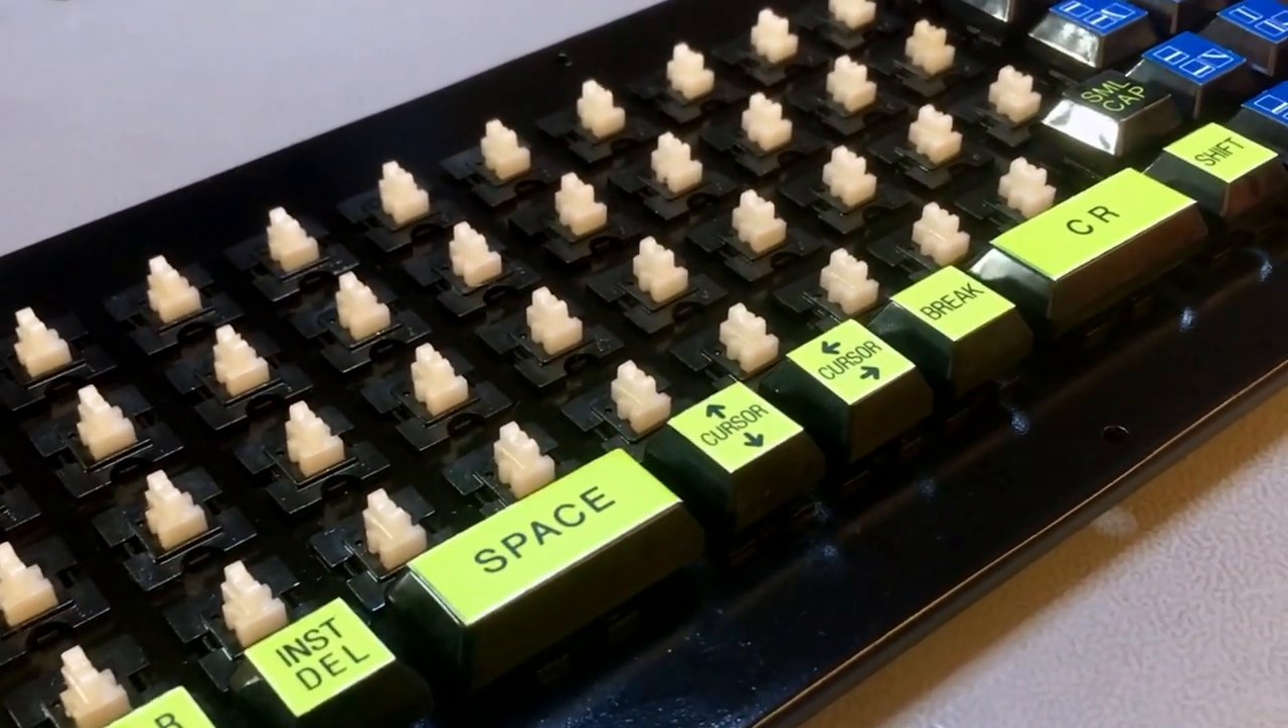I don't have those translucent caps on top.